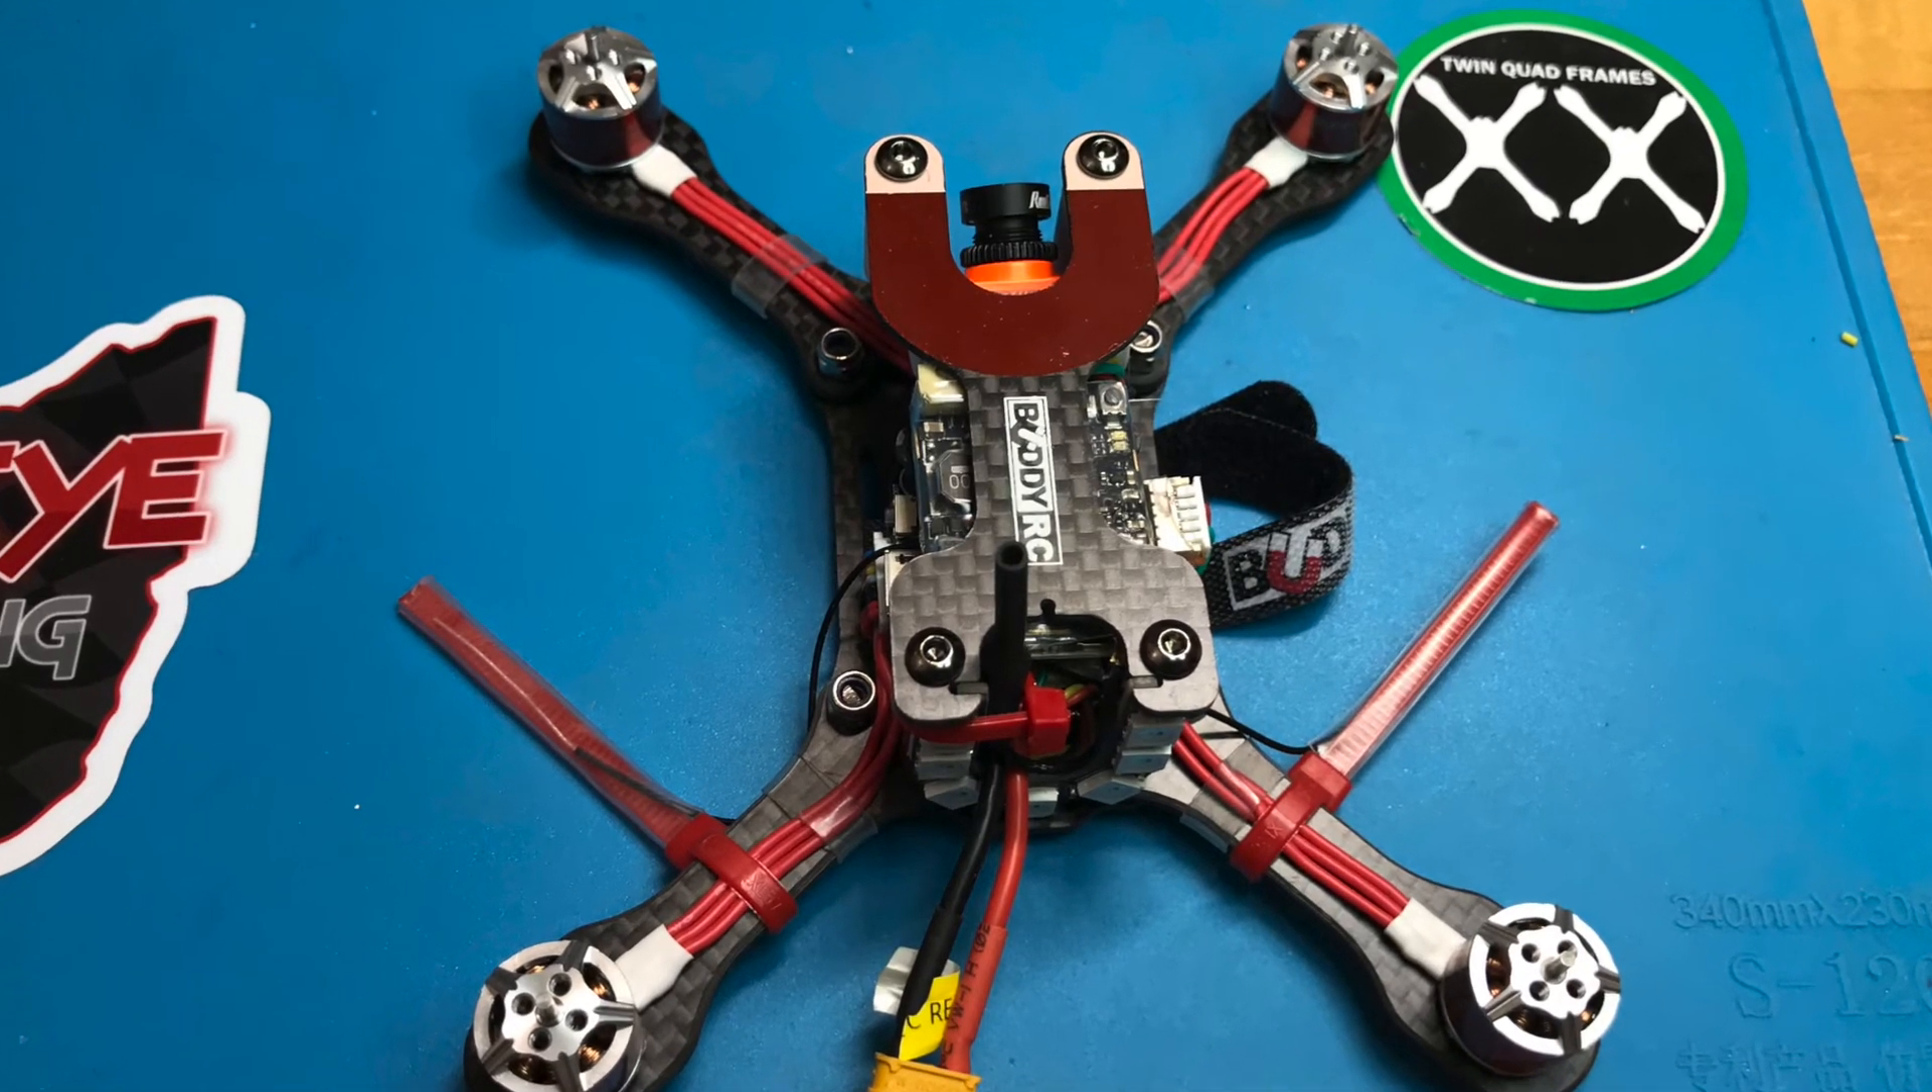So here it is with the zip ties in place.